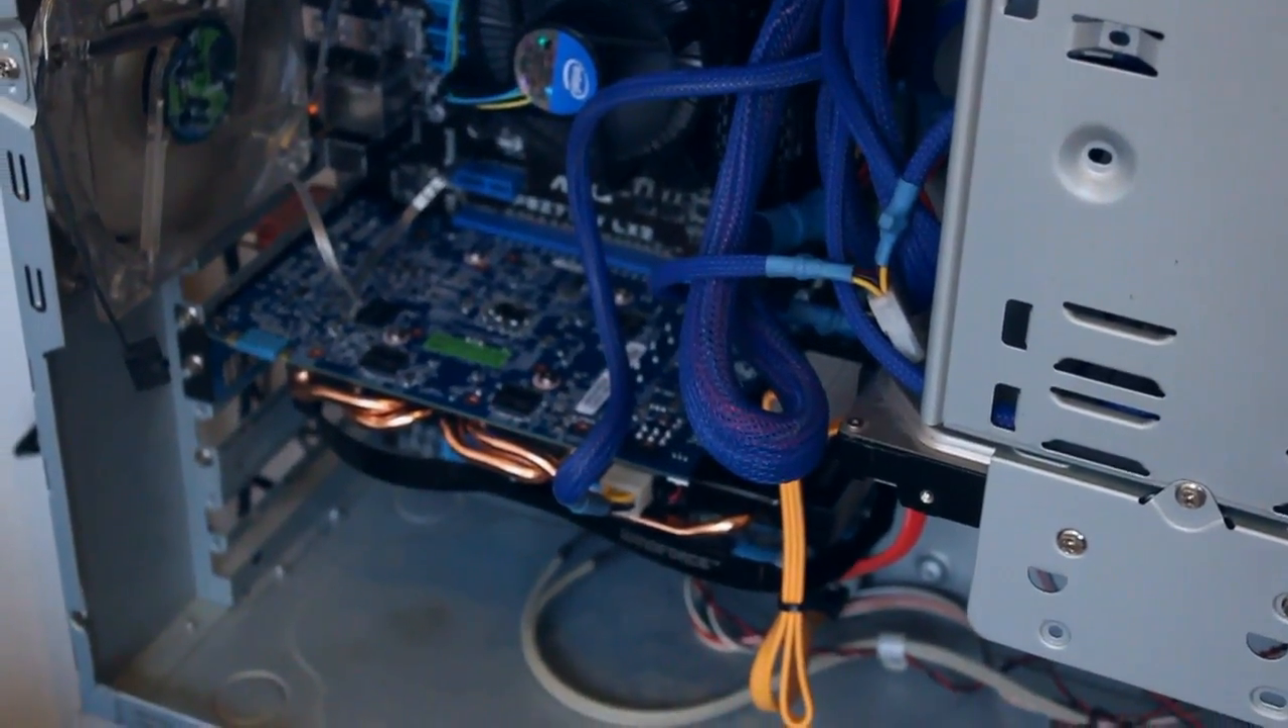It's quite messy. I haven't tied any of the cables back.